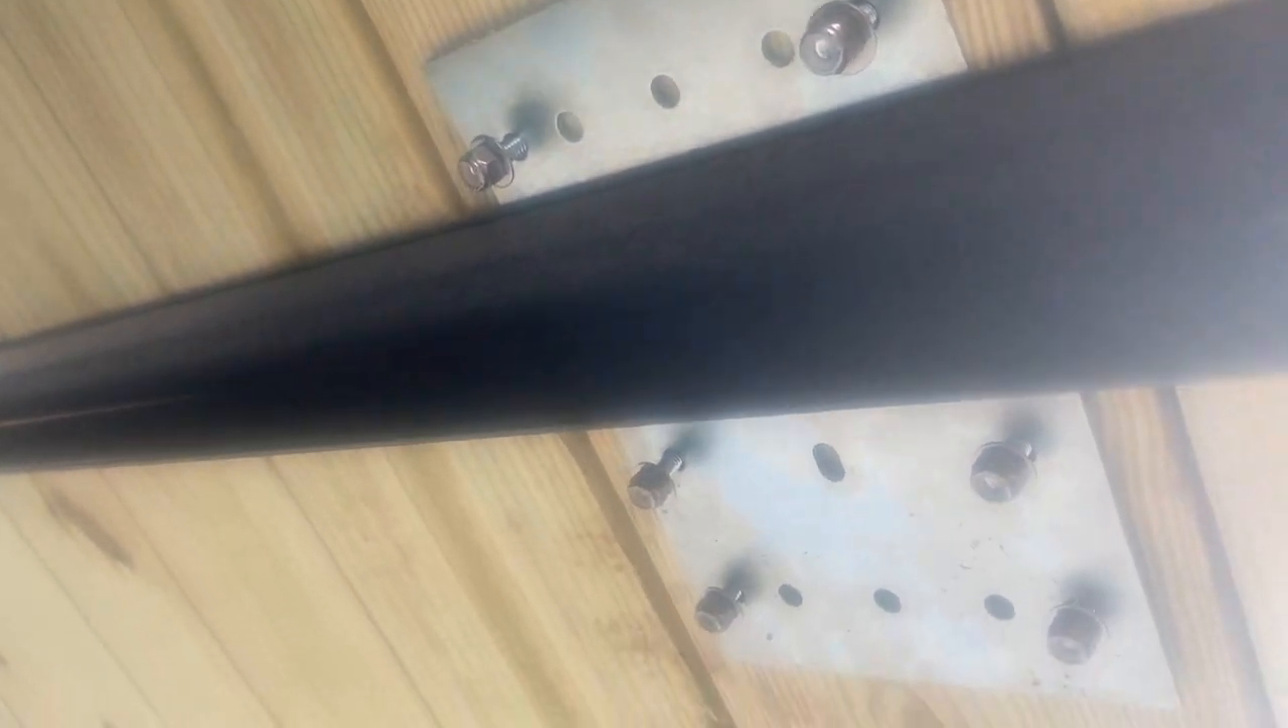Now we have our two separate backing plates that have been cut in half with the bolts from the underside ready to tighten.